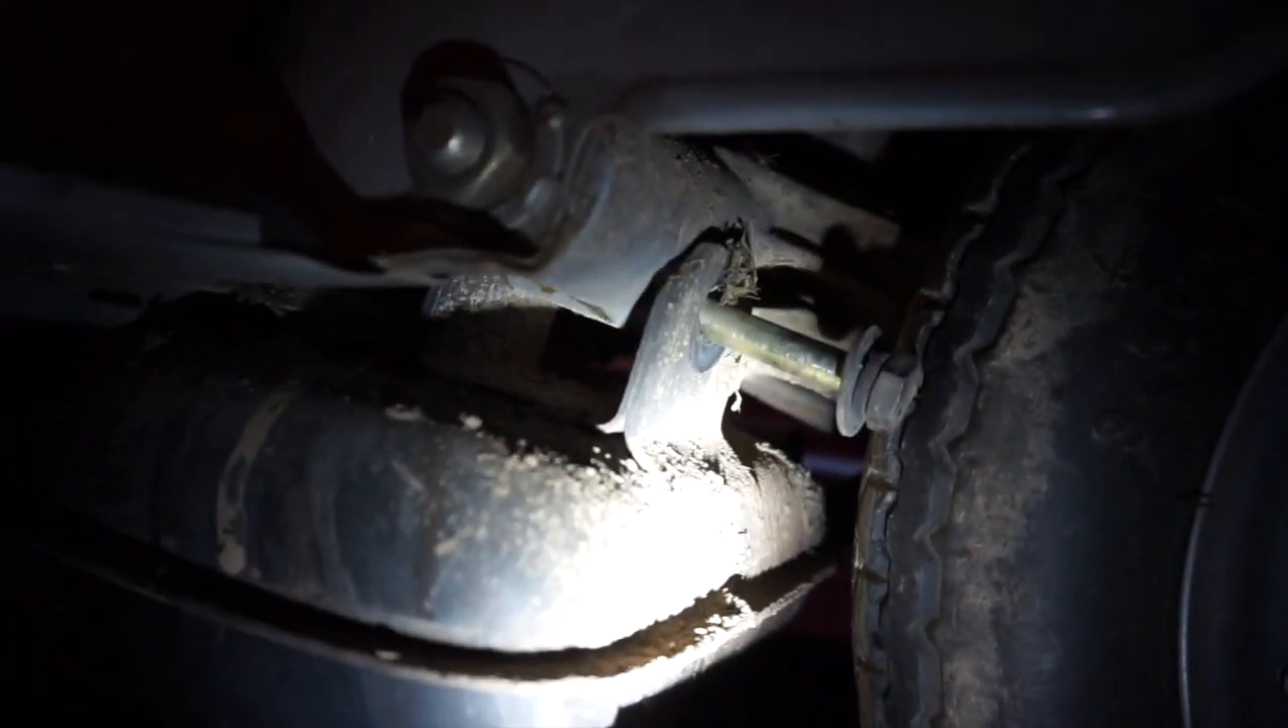Okay, first problem I ran into taking the old one off is that nut right there, bolt right there, hits the rear tire.